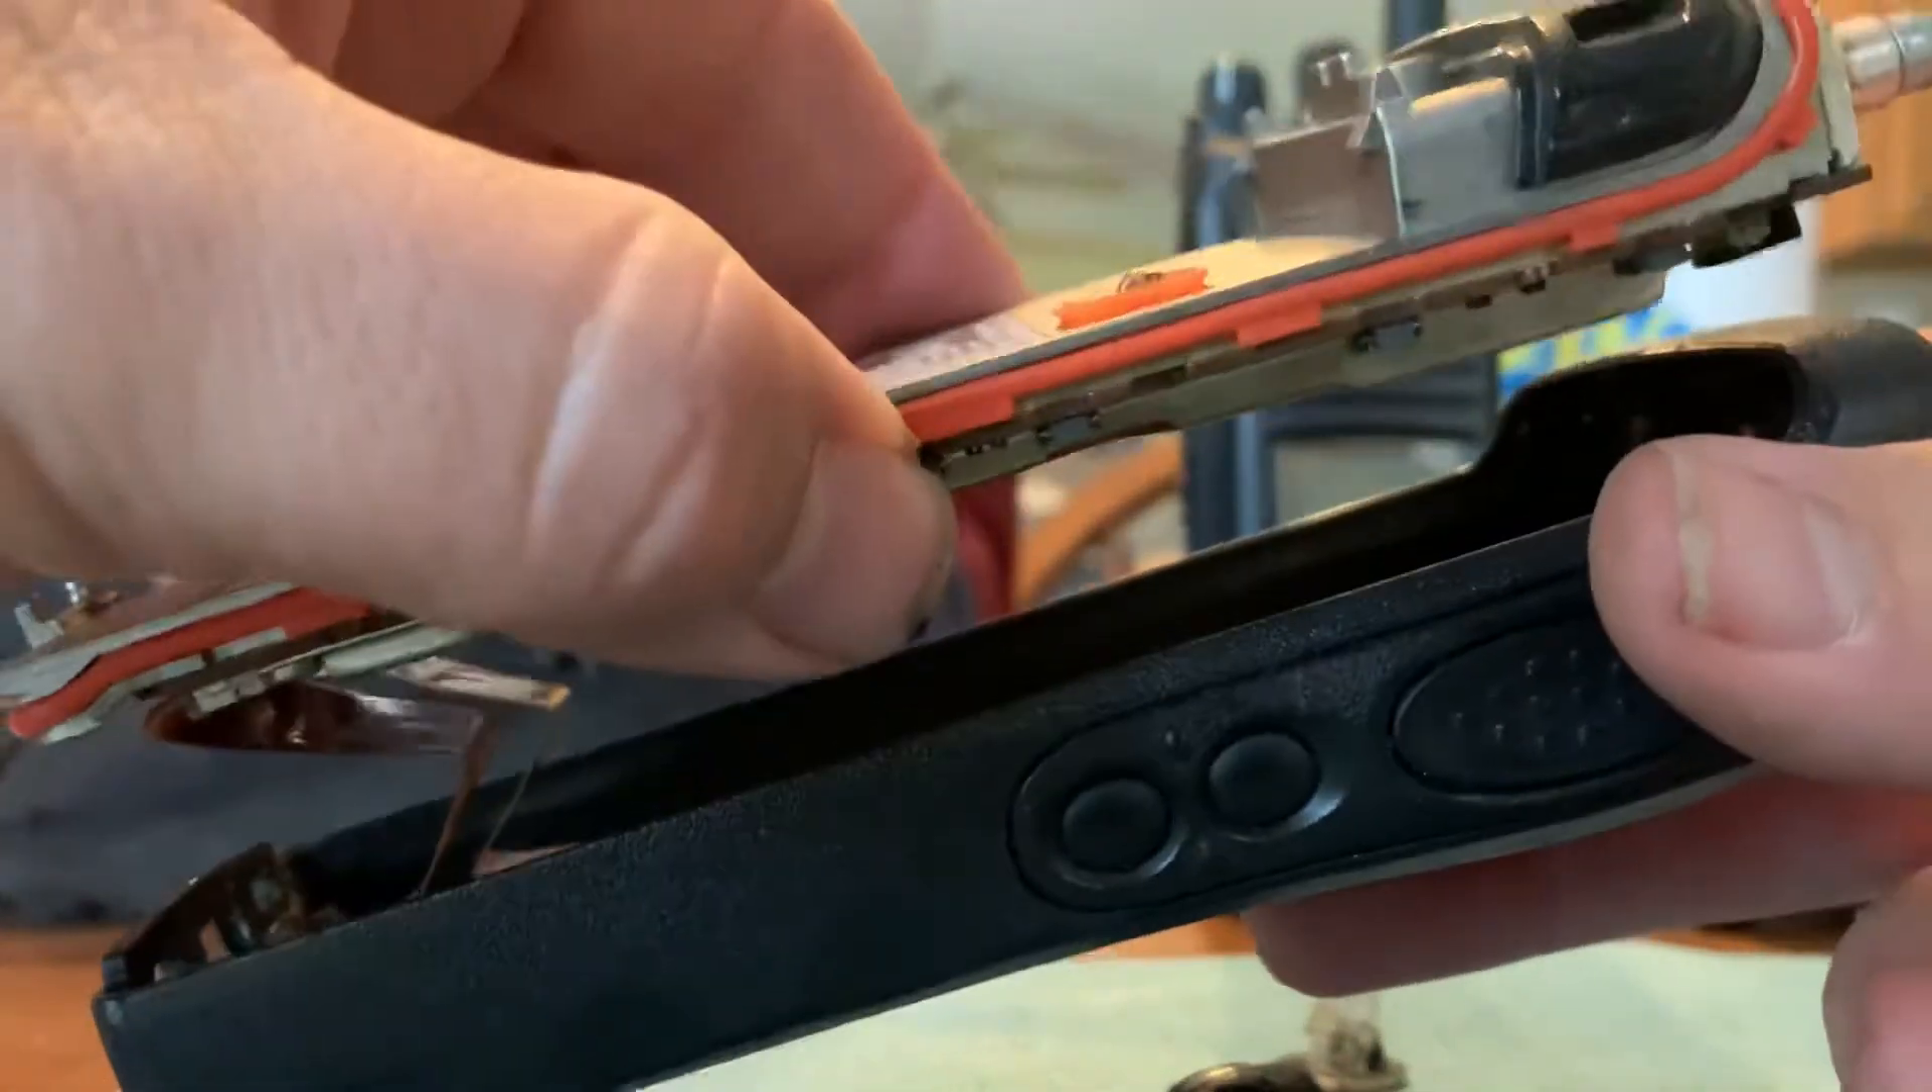Now, you've got the radio separated from the actual housing.